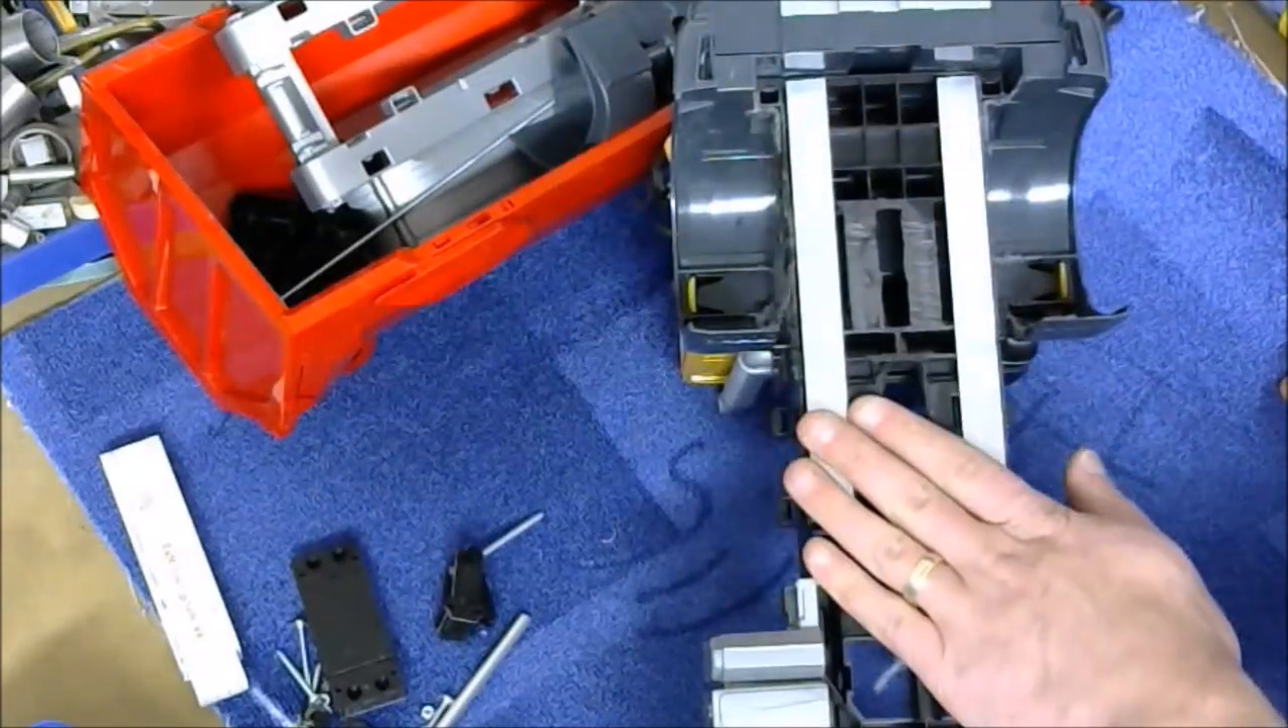Die aluschienen habe ich schon eingebaut das war nicht die große kunst.